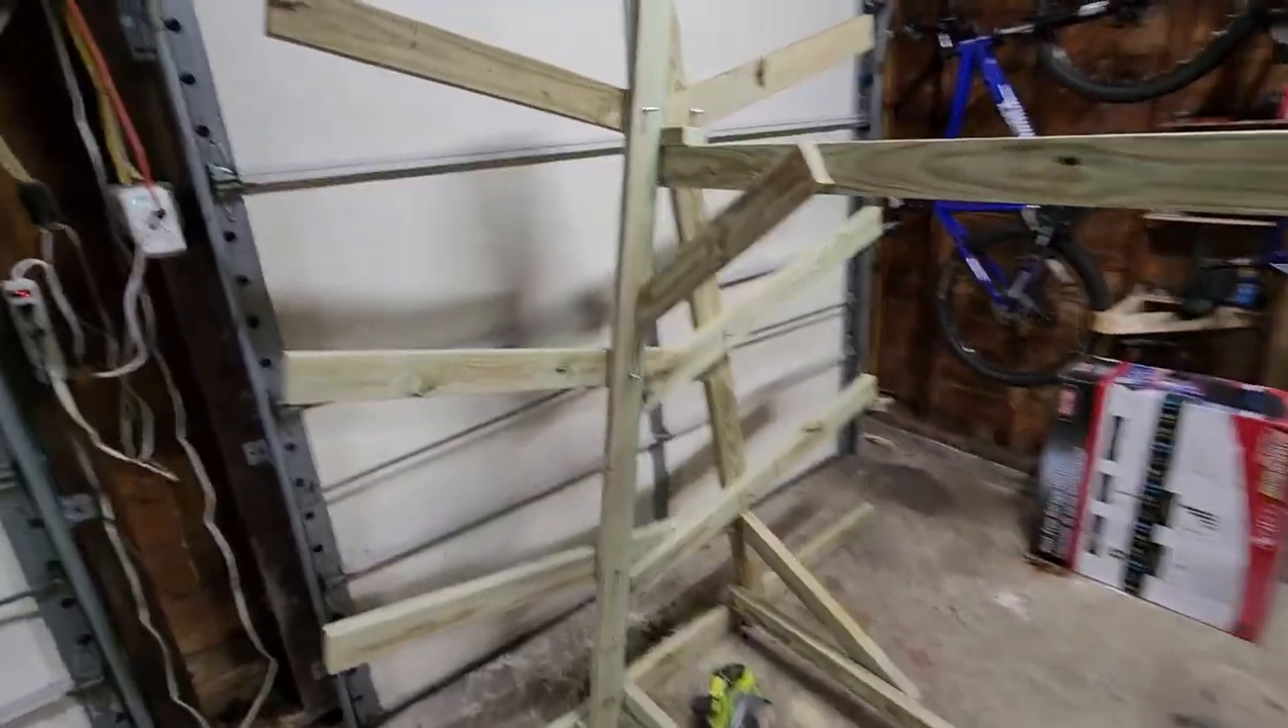I've got all my arms on.